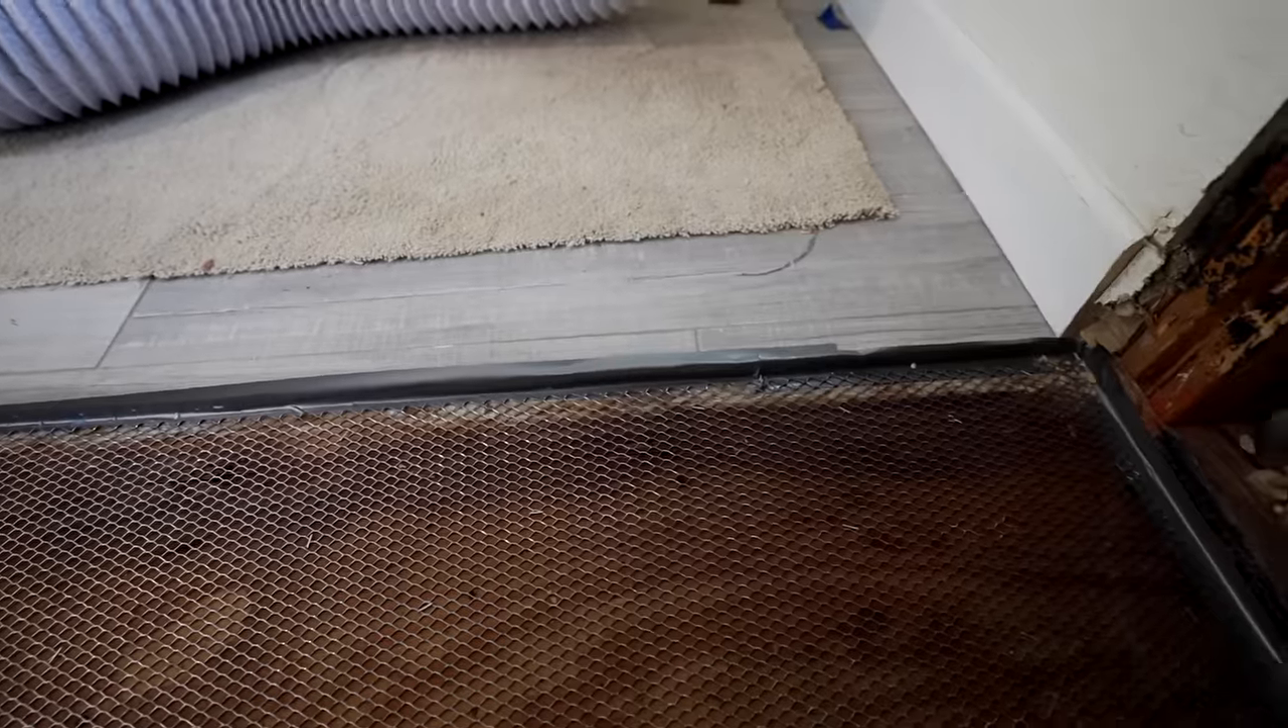You can see I got my lath down.